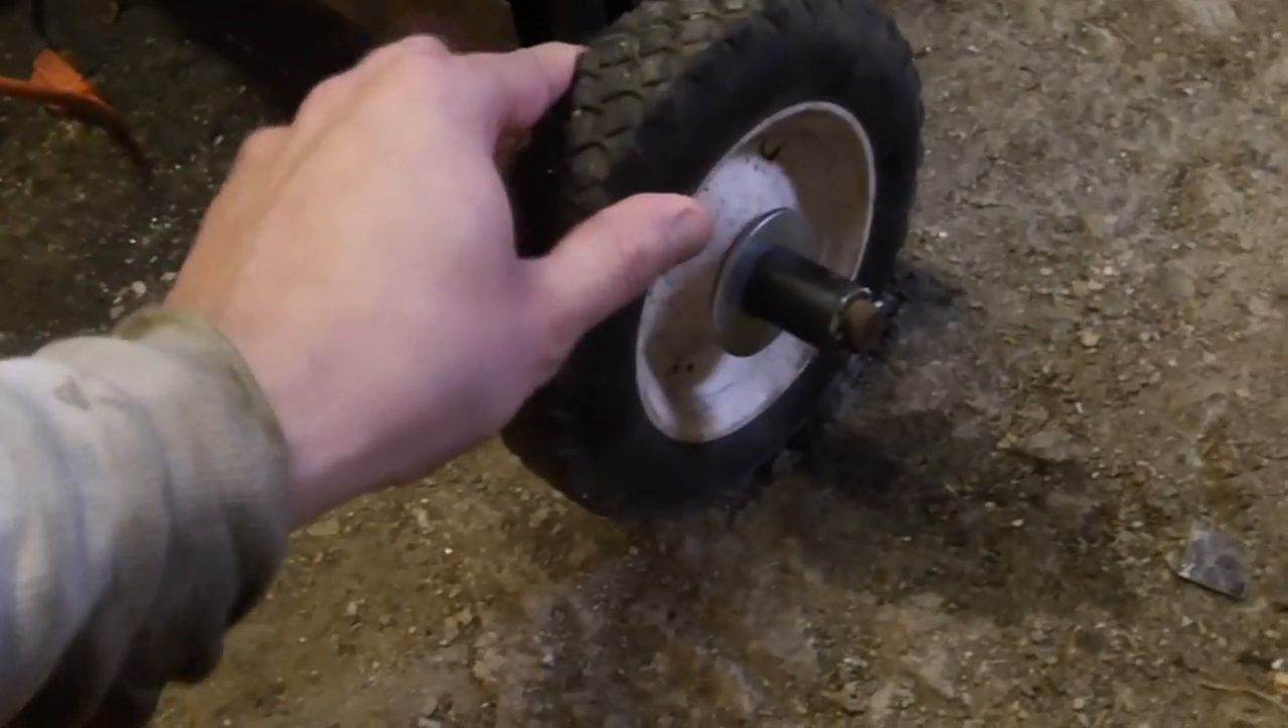And over here, we found some regular push mower wheels and we put a spacer on, cut out by my buddy Scott, along with the pin where it normally goes, so that we can be able to roll the chassis around.